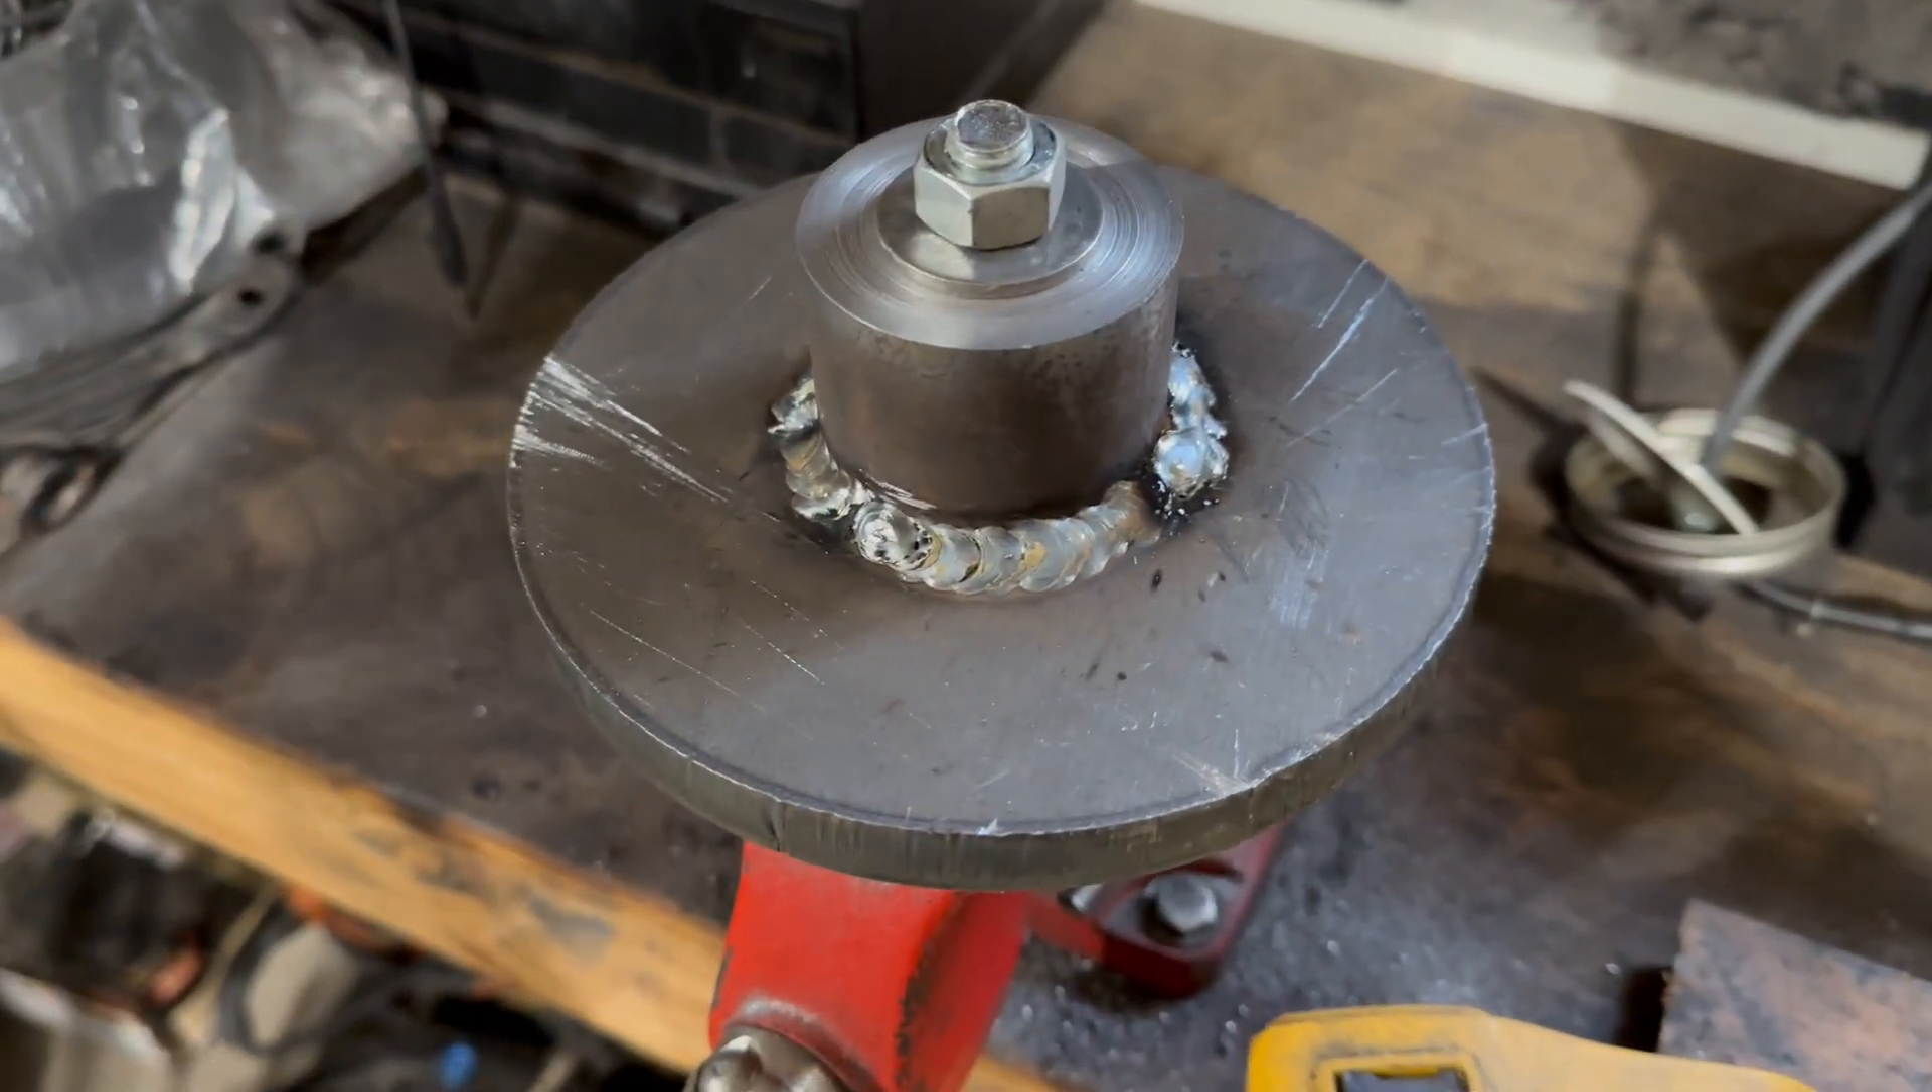I have that steel round bar welded onto the 6 inch diameter steel disc.